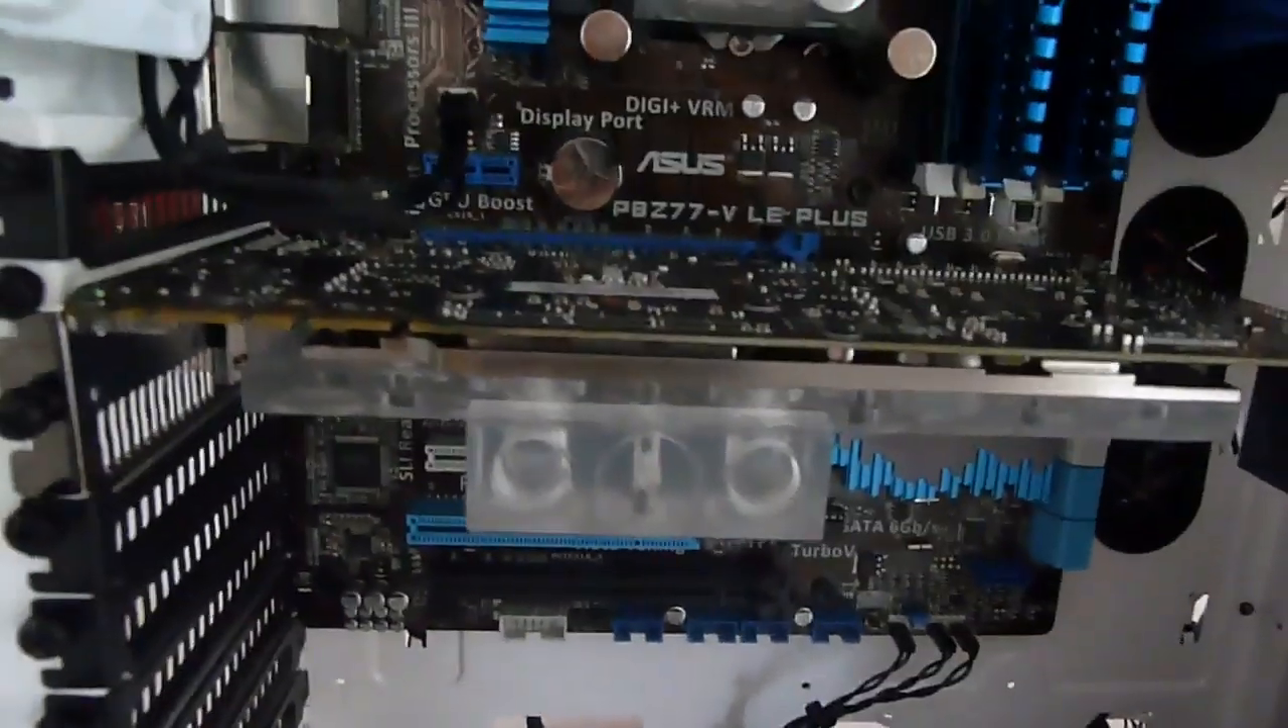La carte graphique a été installée.